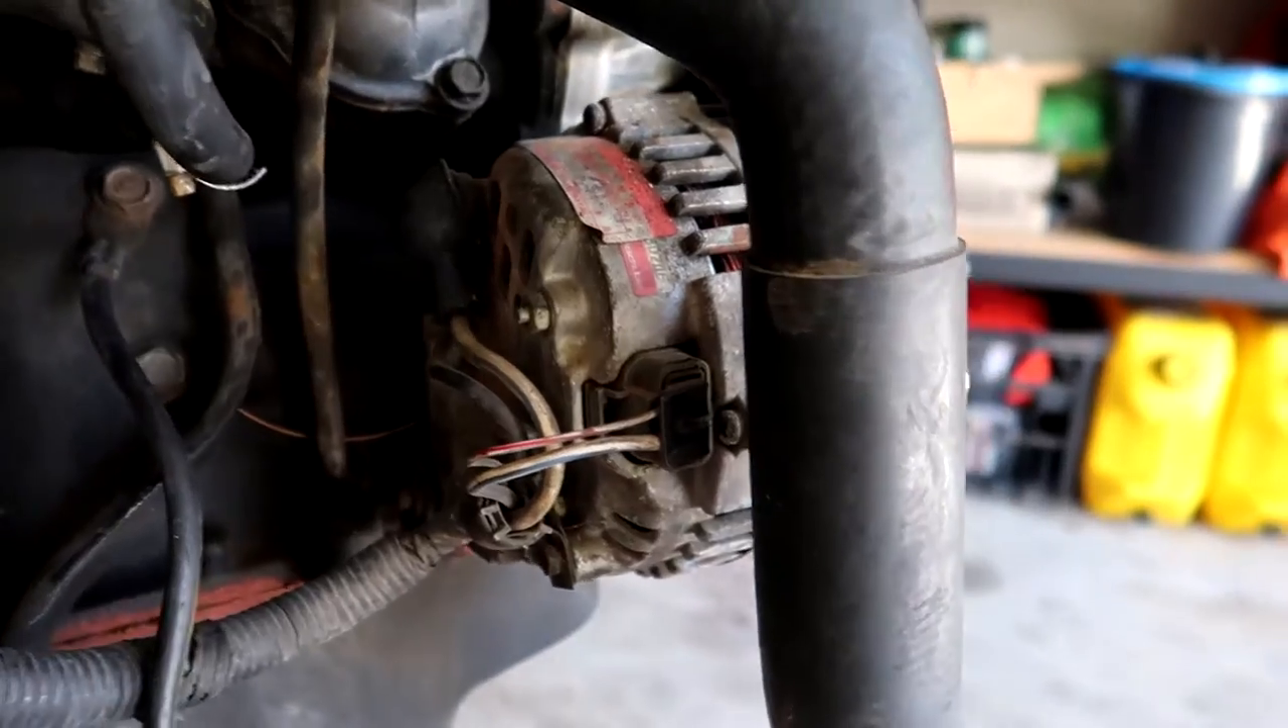Just got a few alternator plugs to pull off and that should be all good.